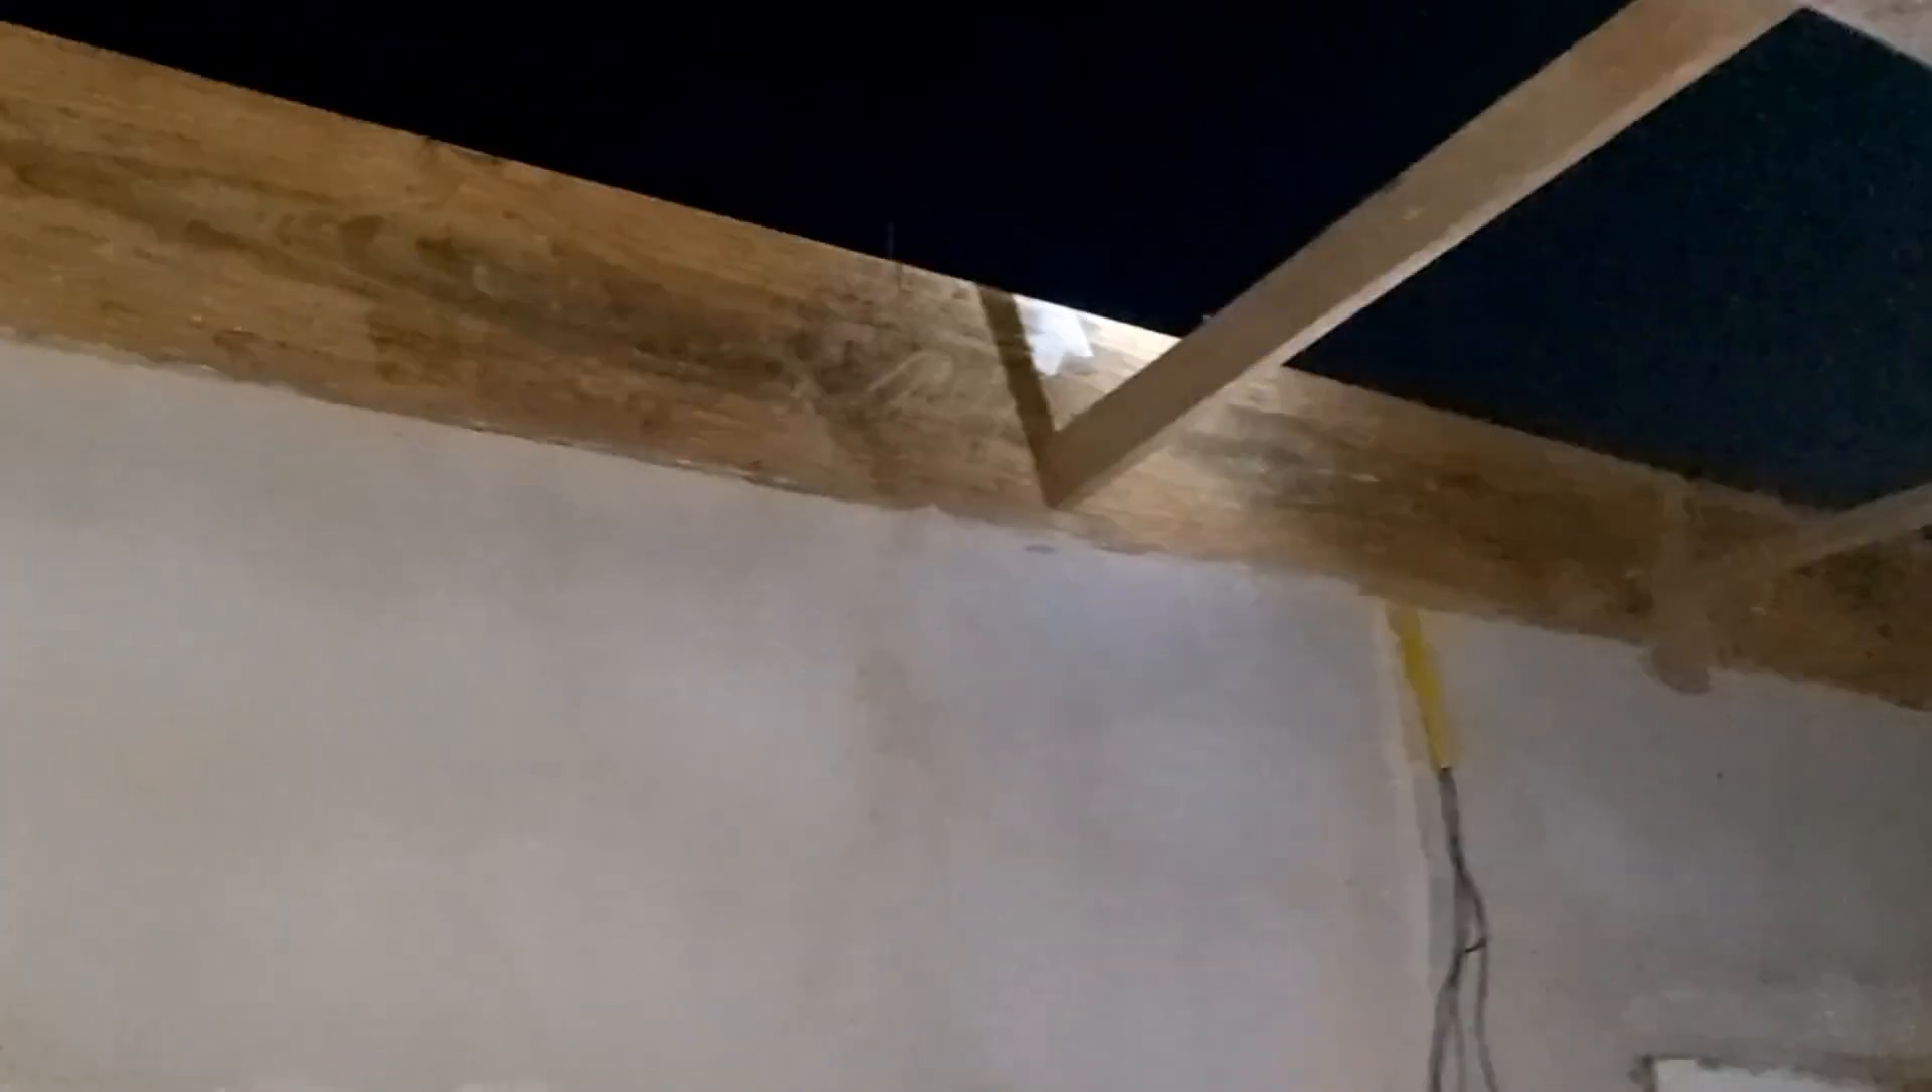A madeira já tá Colocada ali ó.